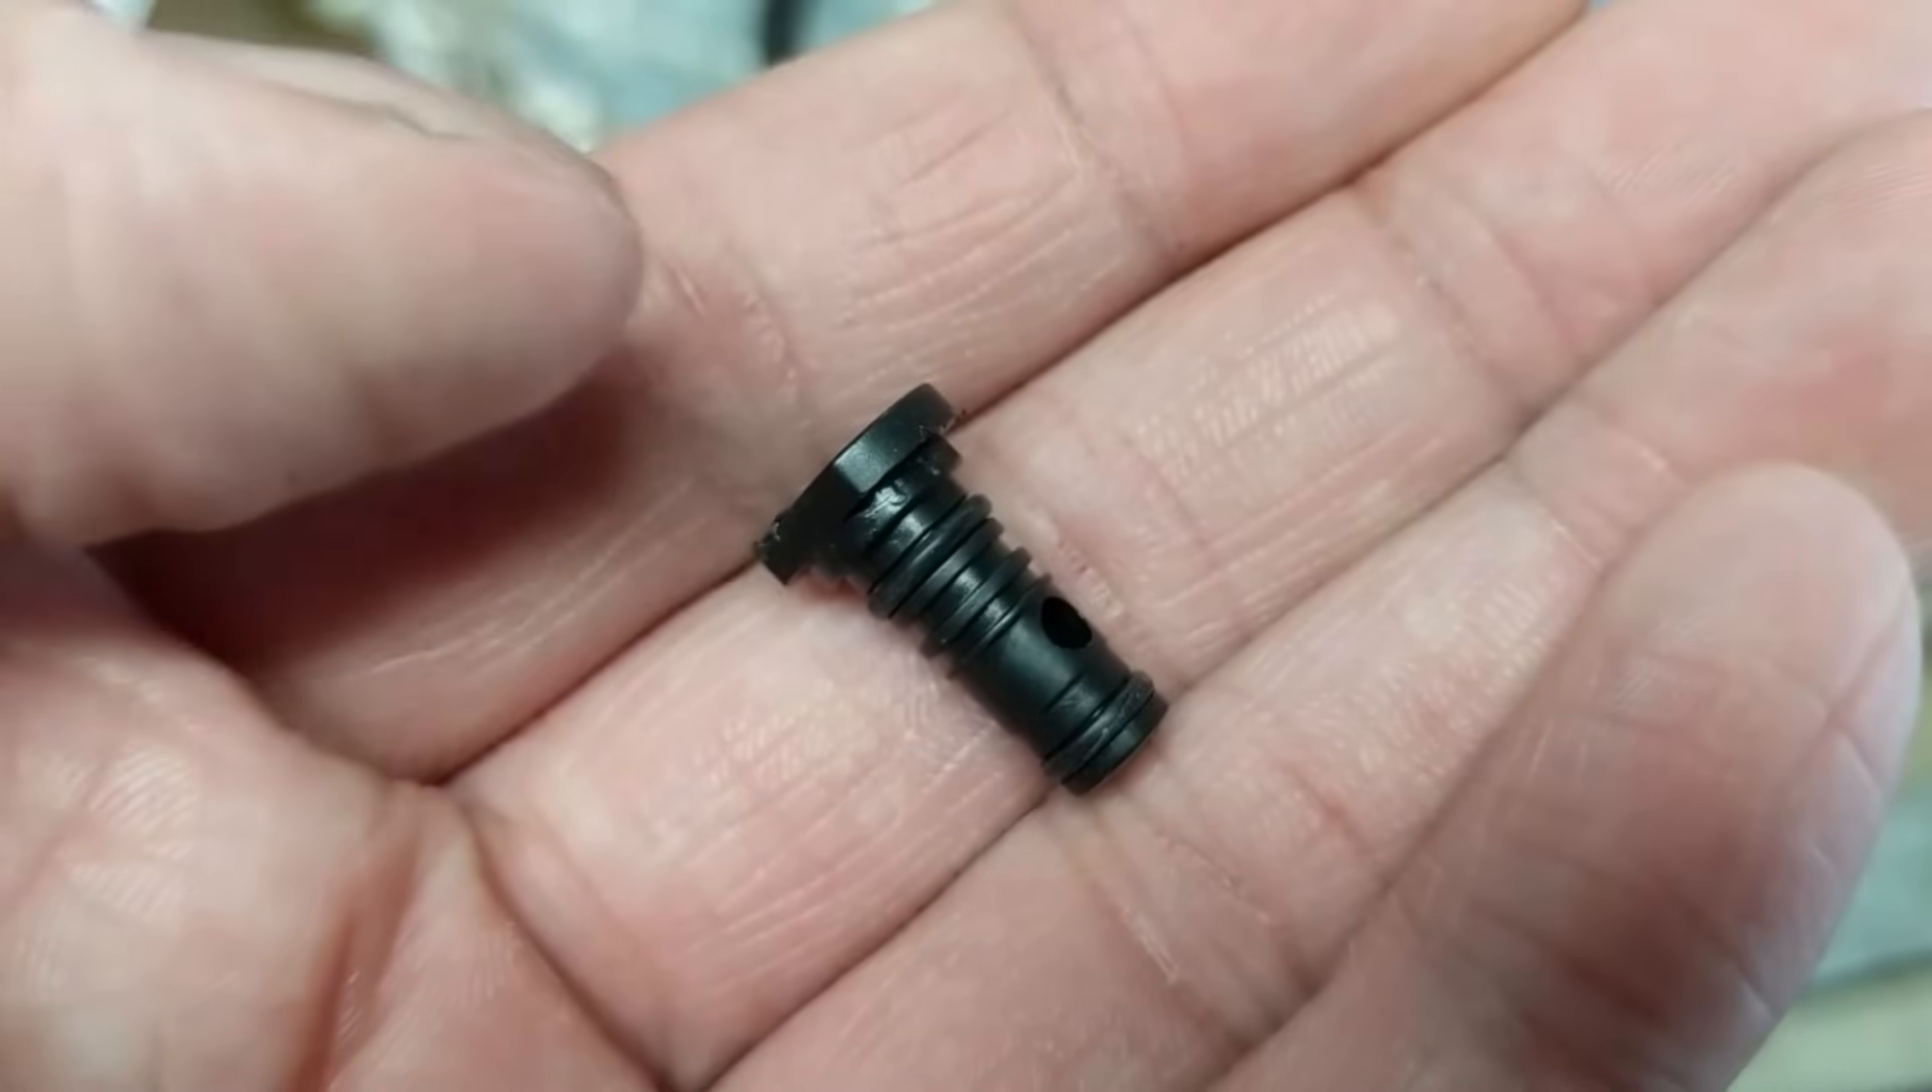So I've now removed the pilot jet and you guys can see that there's a couple little O-rings on it.